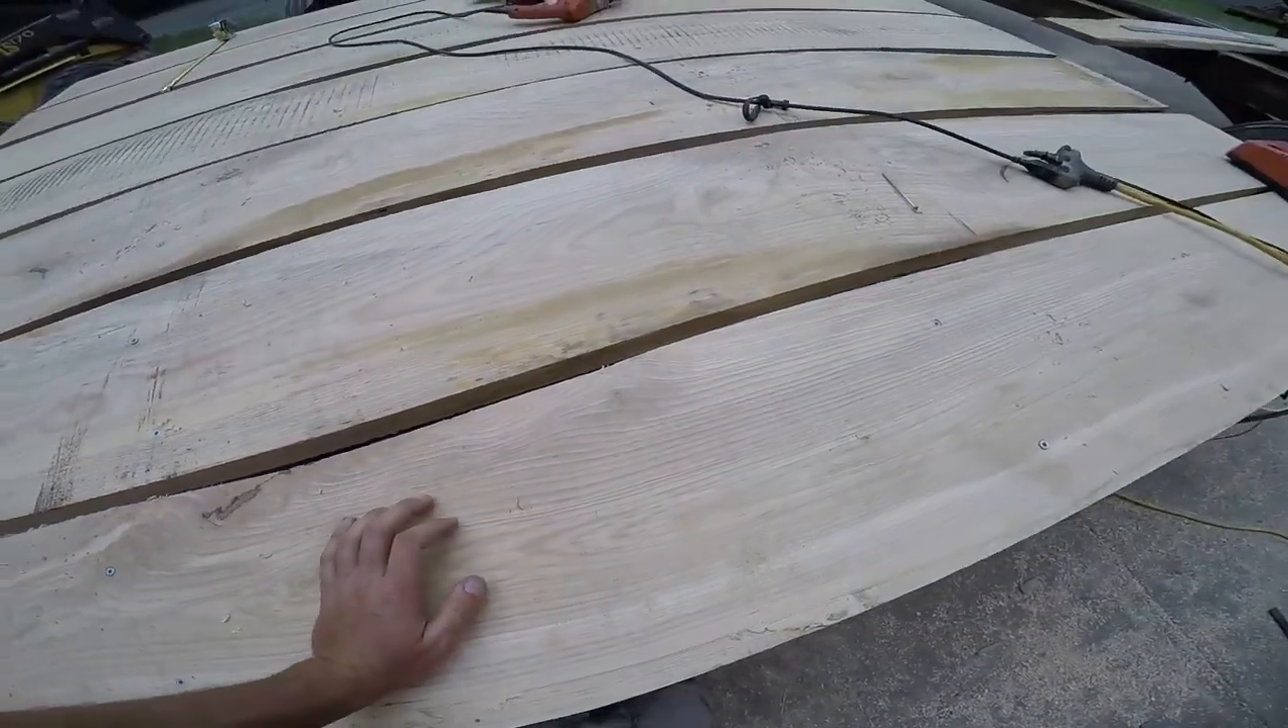Yeah, you see our gap's a little crazy there.